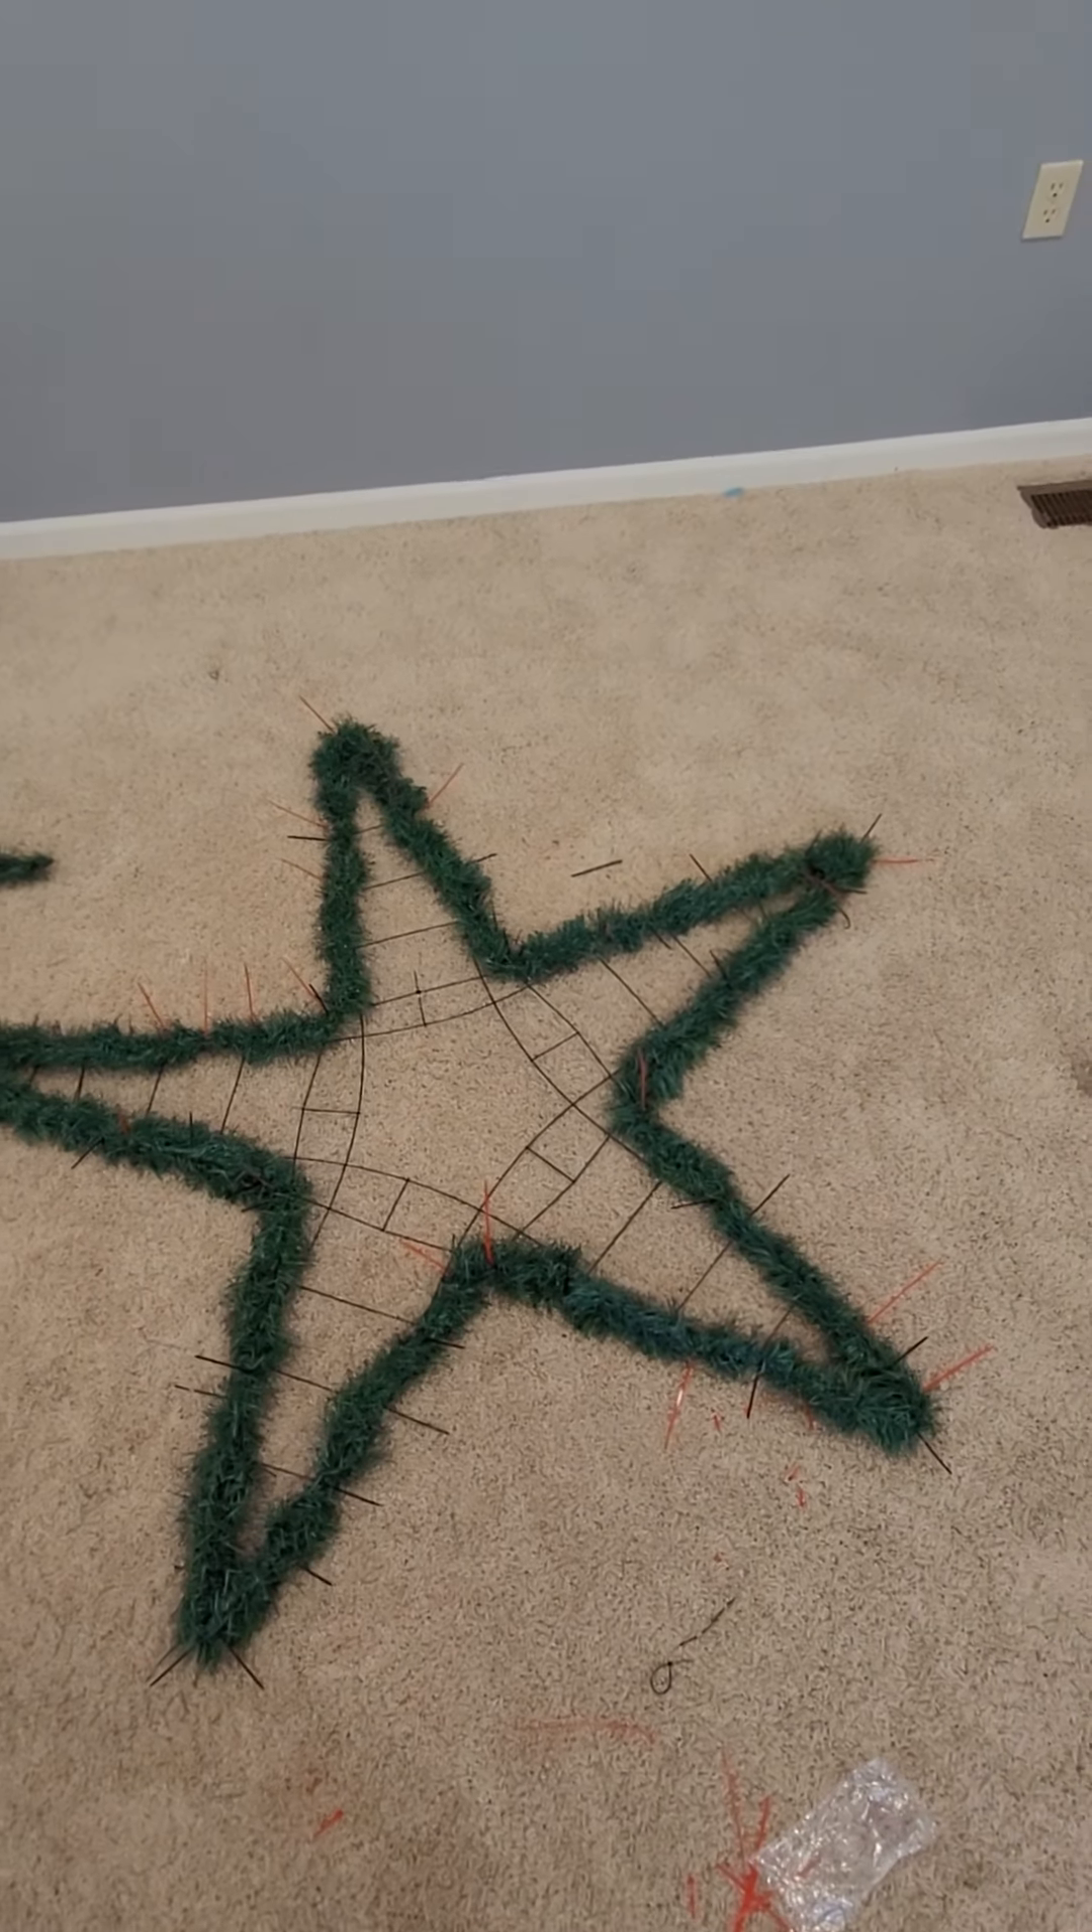Here's the finished star um until i get lights on it.